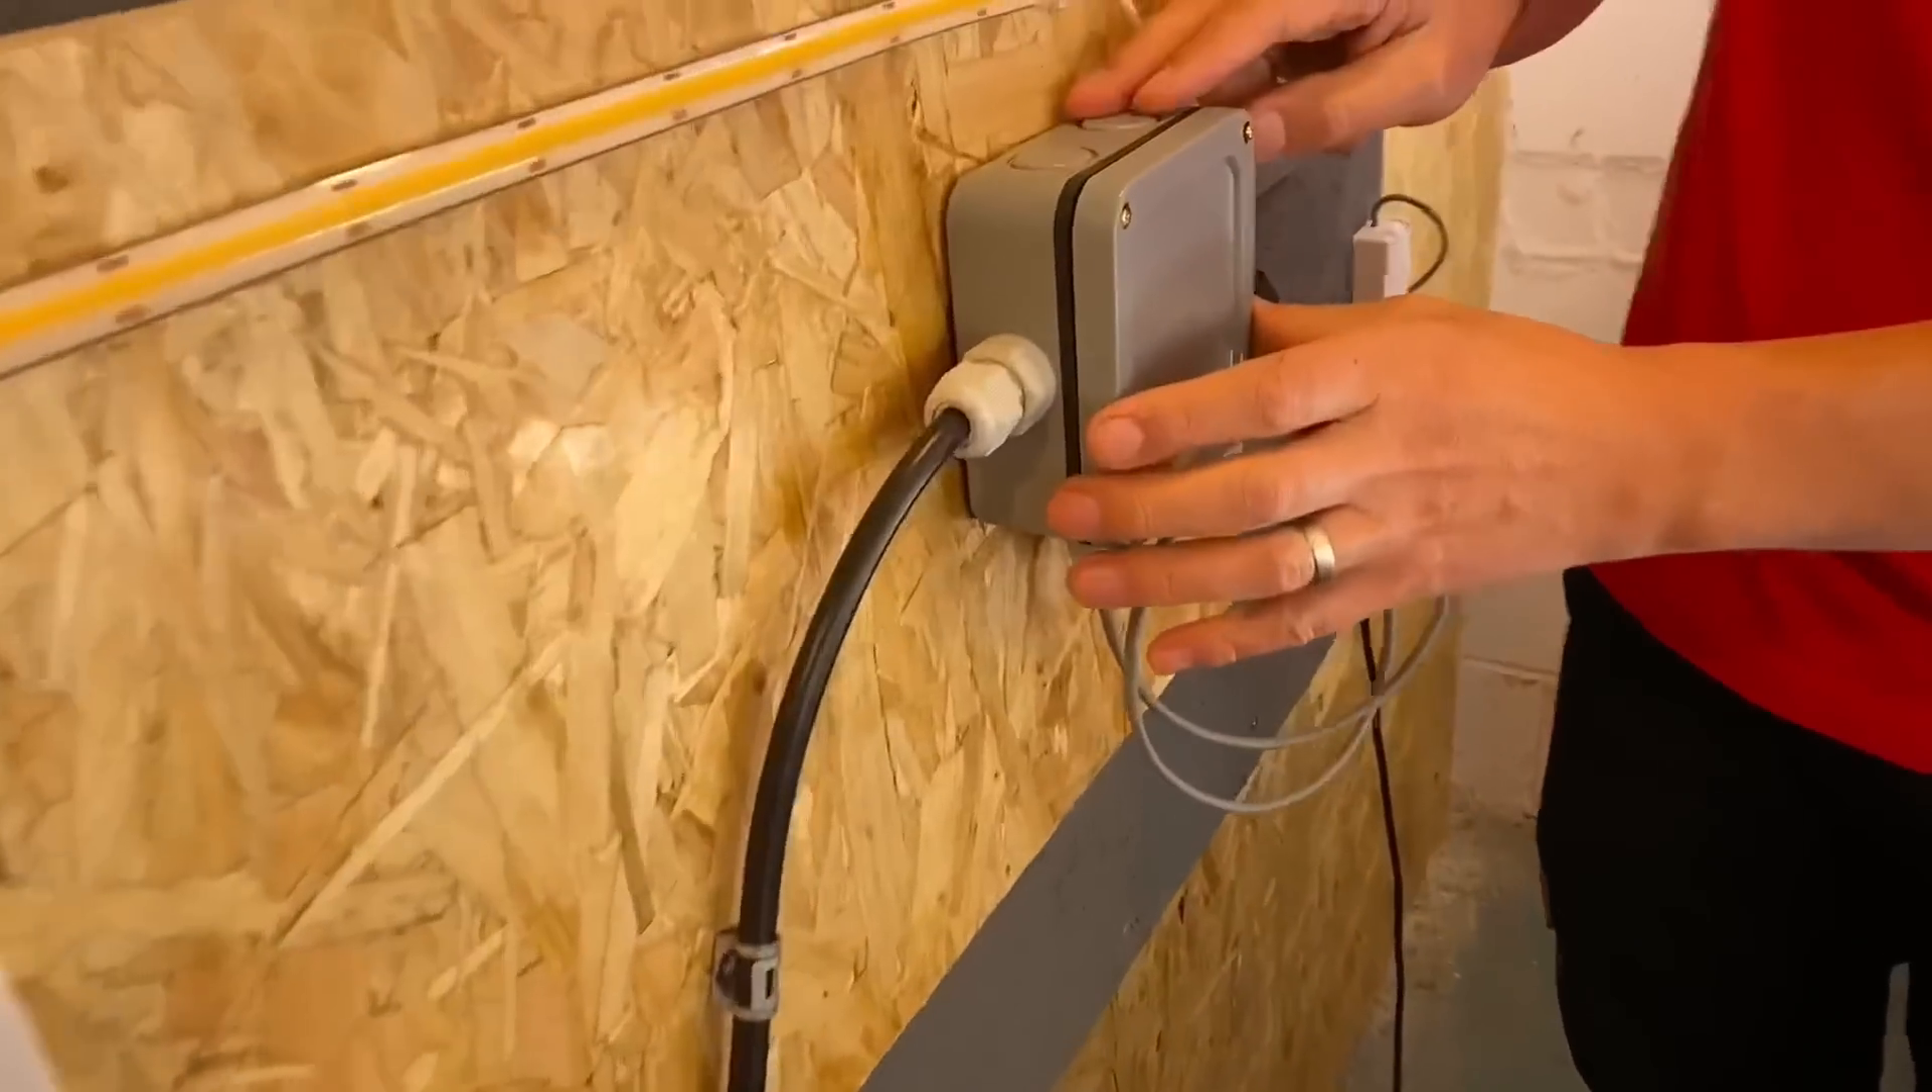I've managed to put the enclosure here. I haven't put the screw caps on yet.